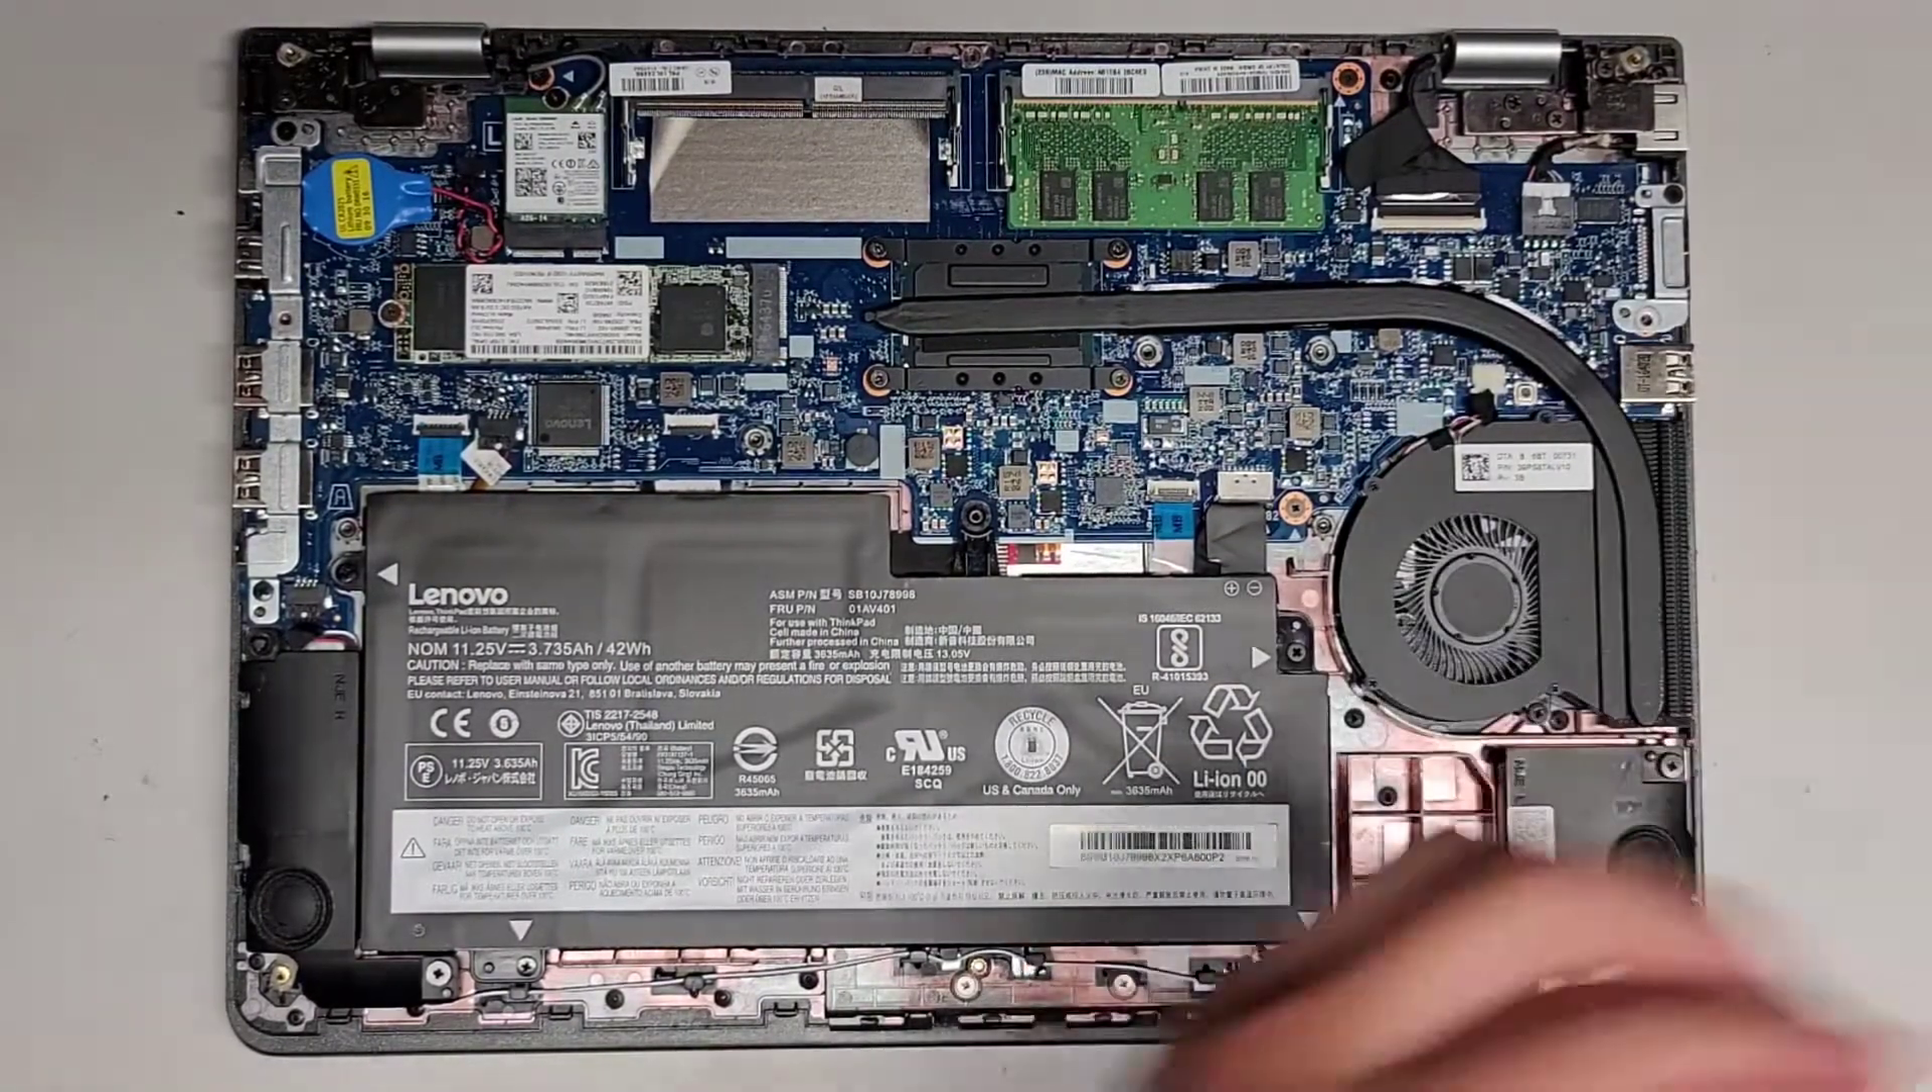You can see we got the bottom cover off, that came out pretty easily.